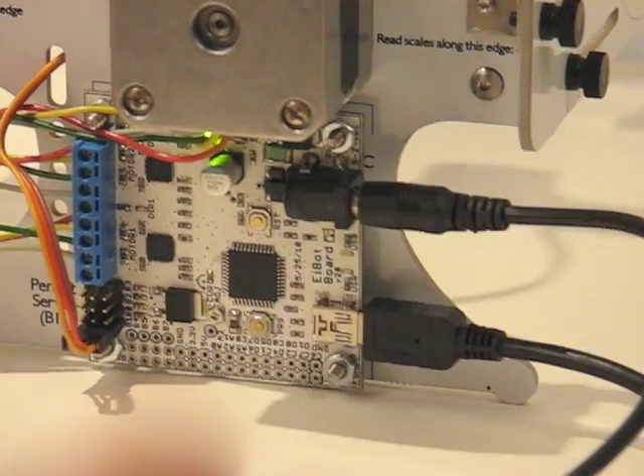That is the business end of the USB cable, and here is the 9-volt power cable, and now we've got life on our board.